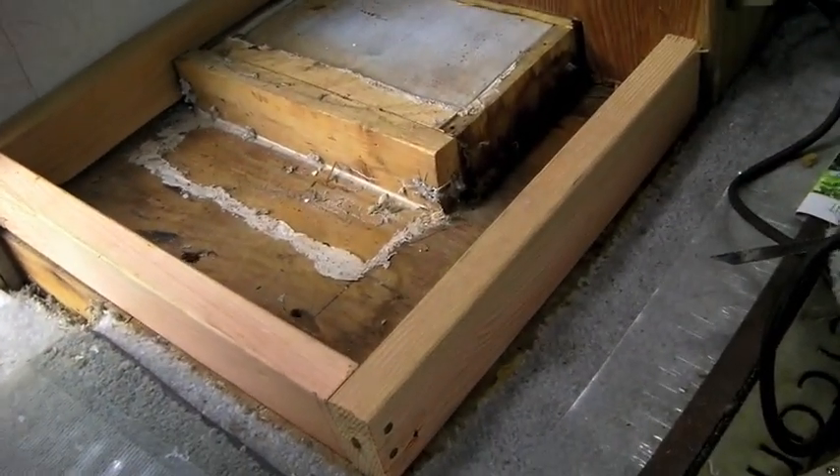Two we've got the subfloor in which is essentially three pieces of two by four.